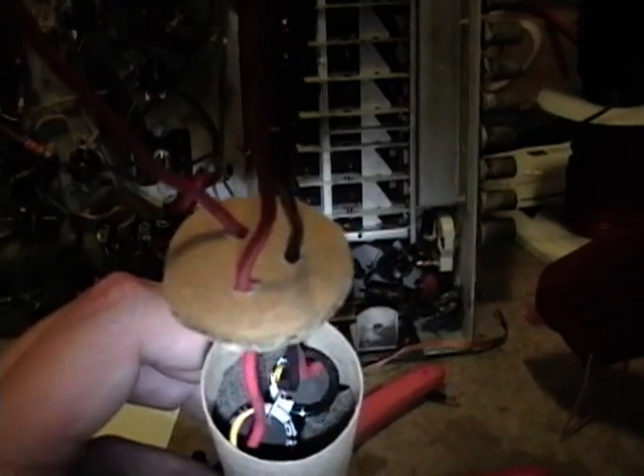And then I made another little end plate here out of a piece of corrugated cardboard, poked three holes through it and ran the leads through it.